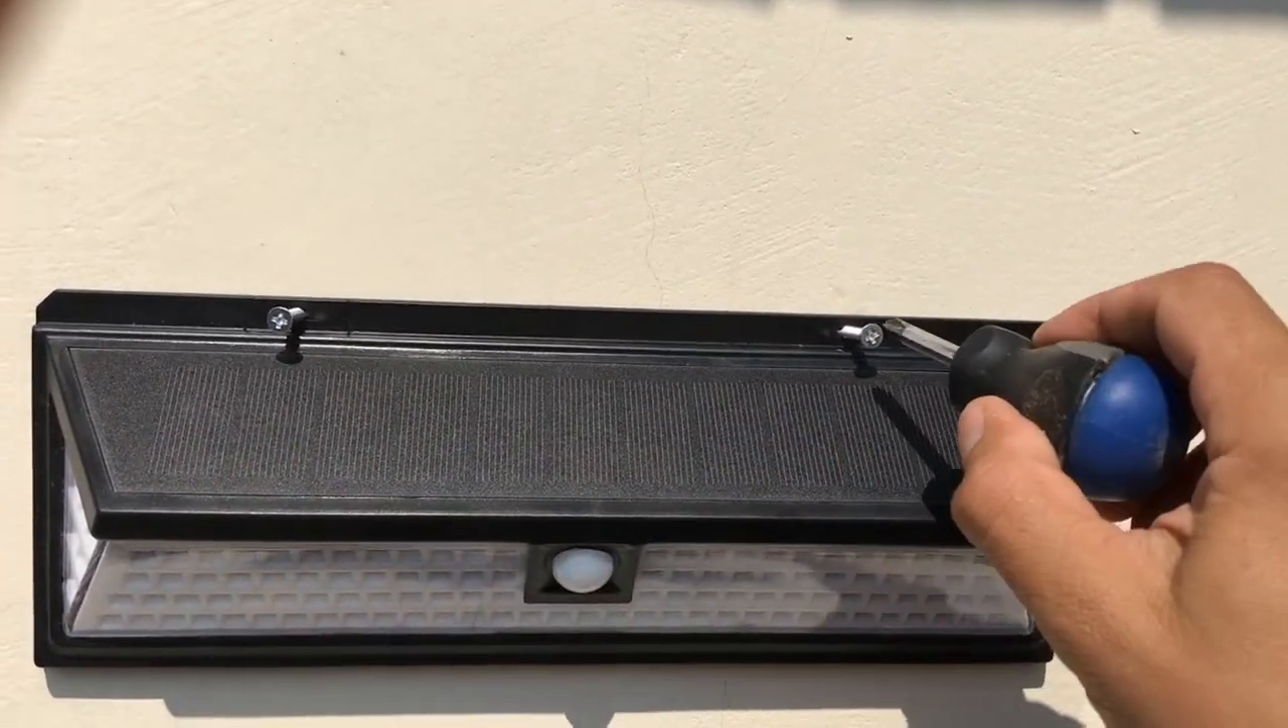Coloquei os dois parafusos, né, nas buchinhas, agora é só apertar.